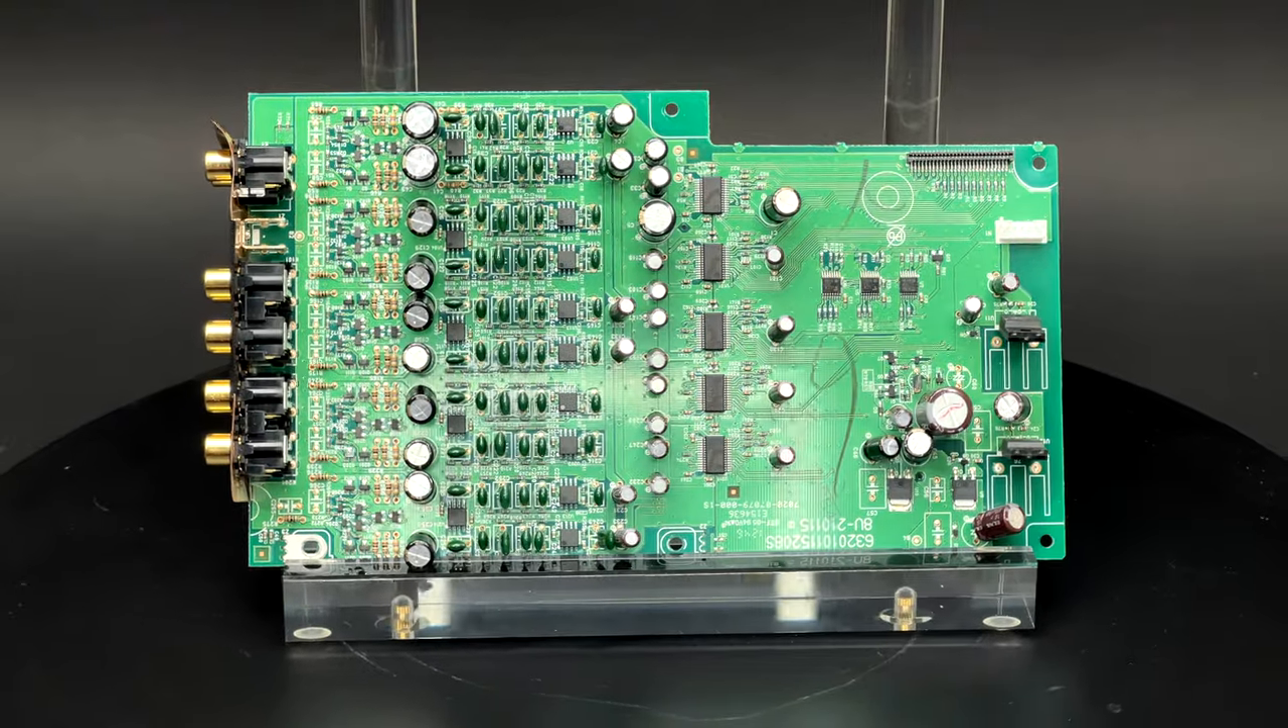5 screws are undone and audio PCB is now extracted.